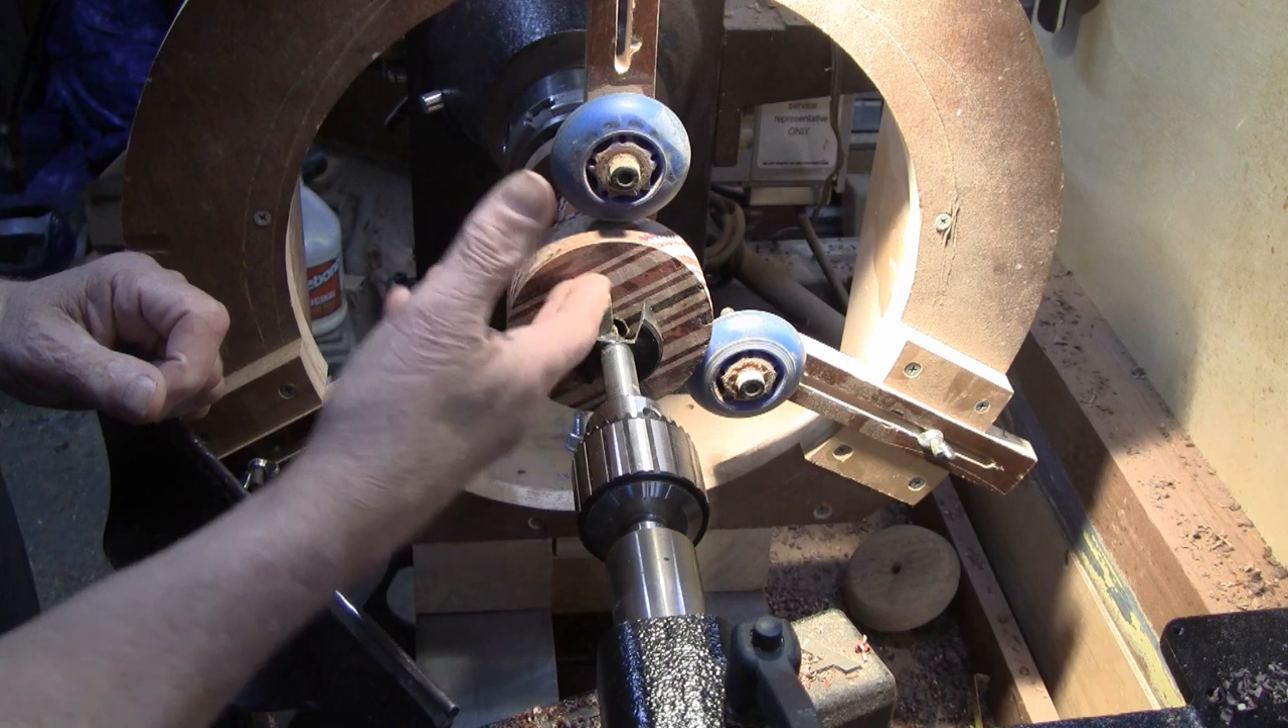I'll be back in a couple hours. Okay. I've got the steady rest set up.